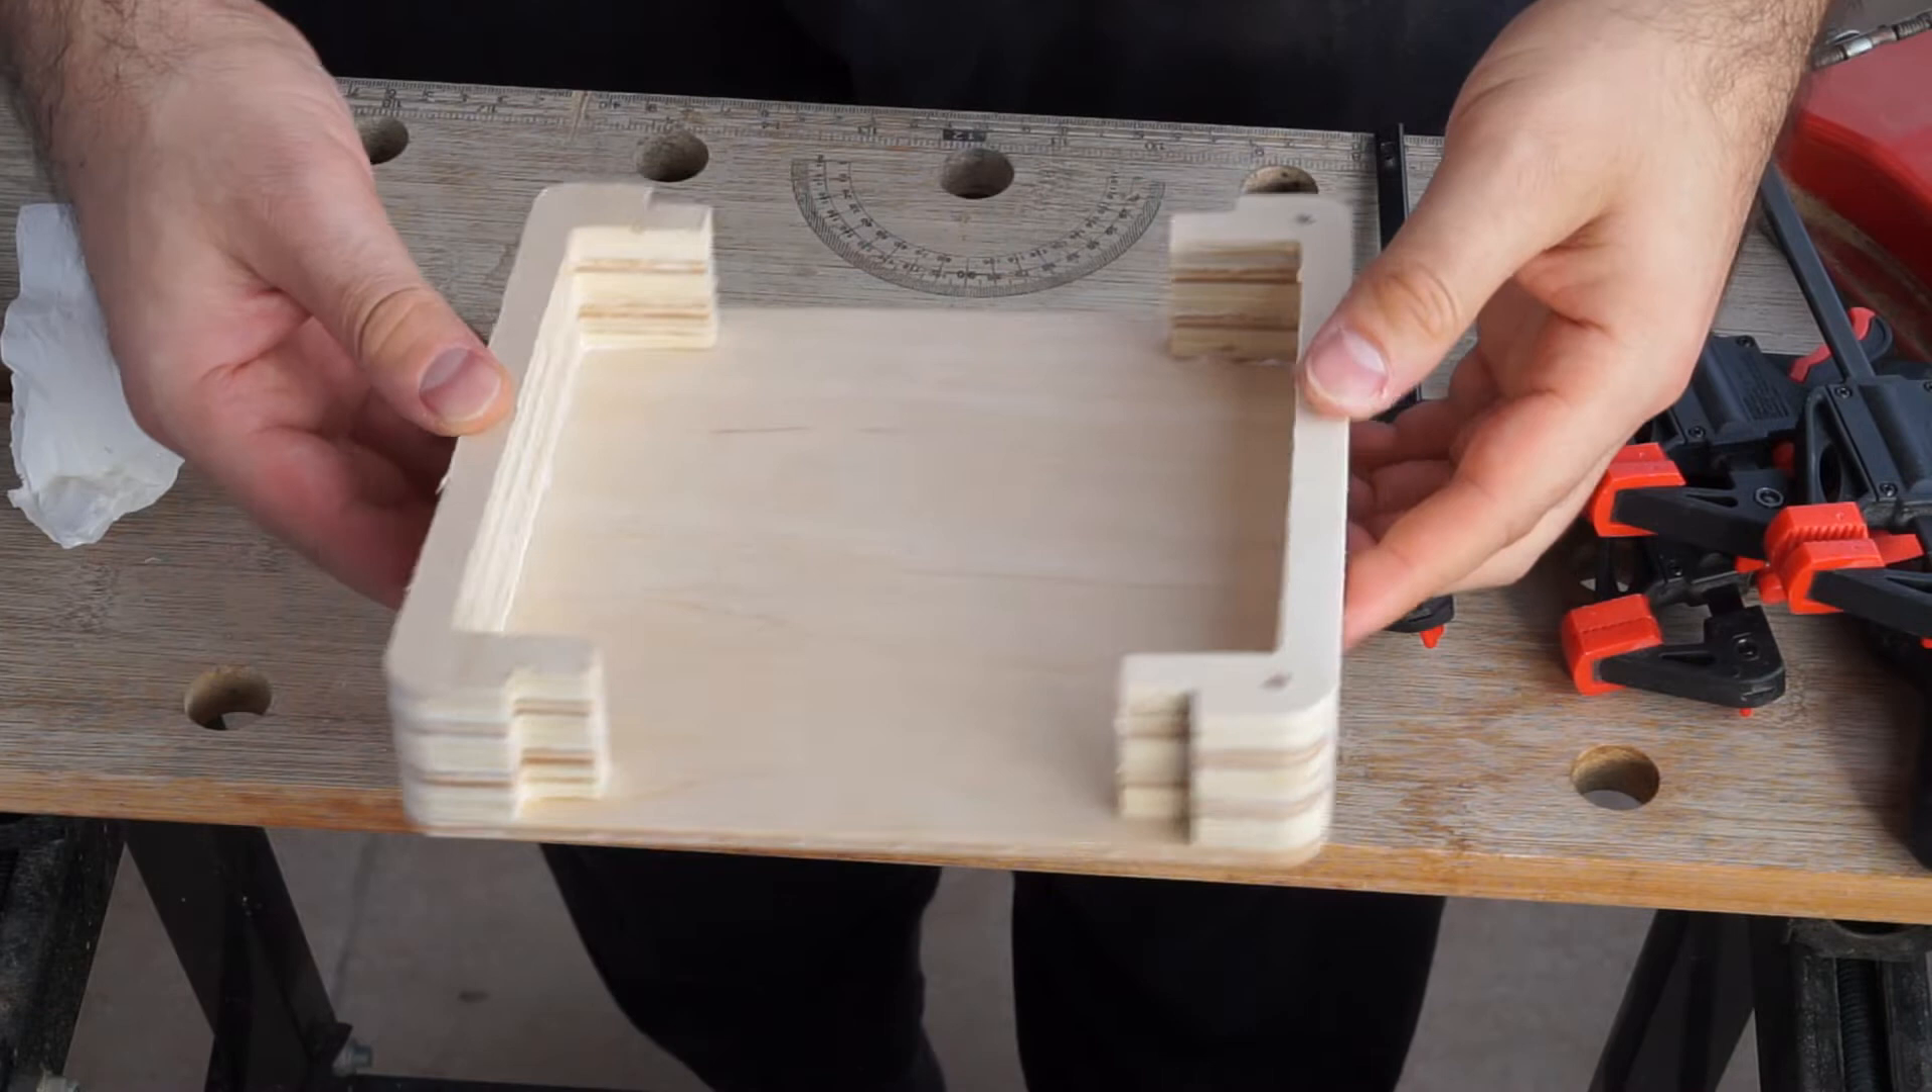These two pieces I glued to a flat rectangular piece of plywood.